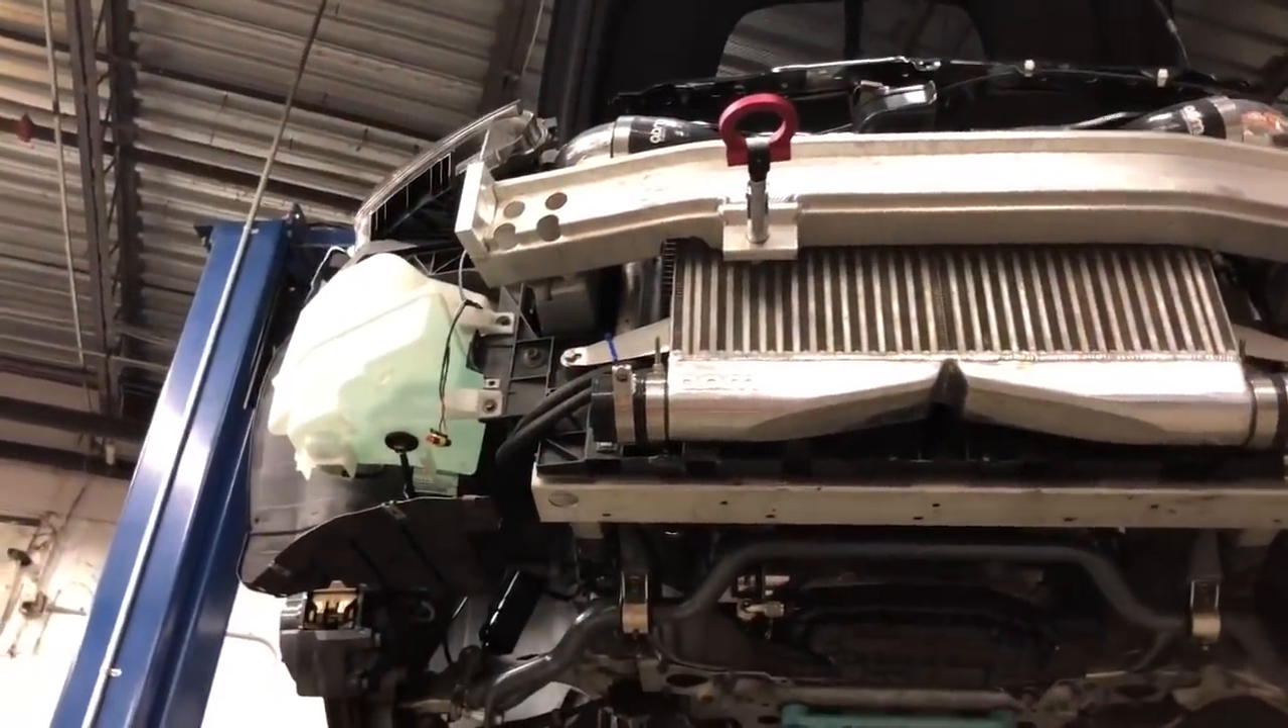Um, I have to take out the intercooler still. Kind of sucks, but okay.